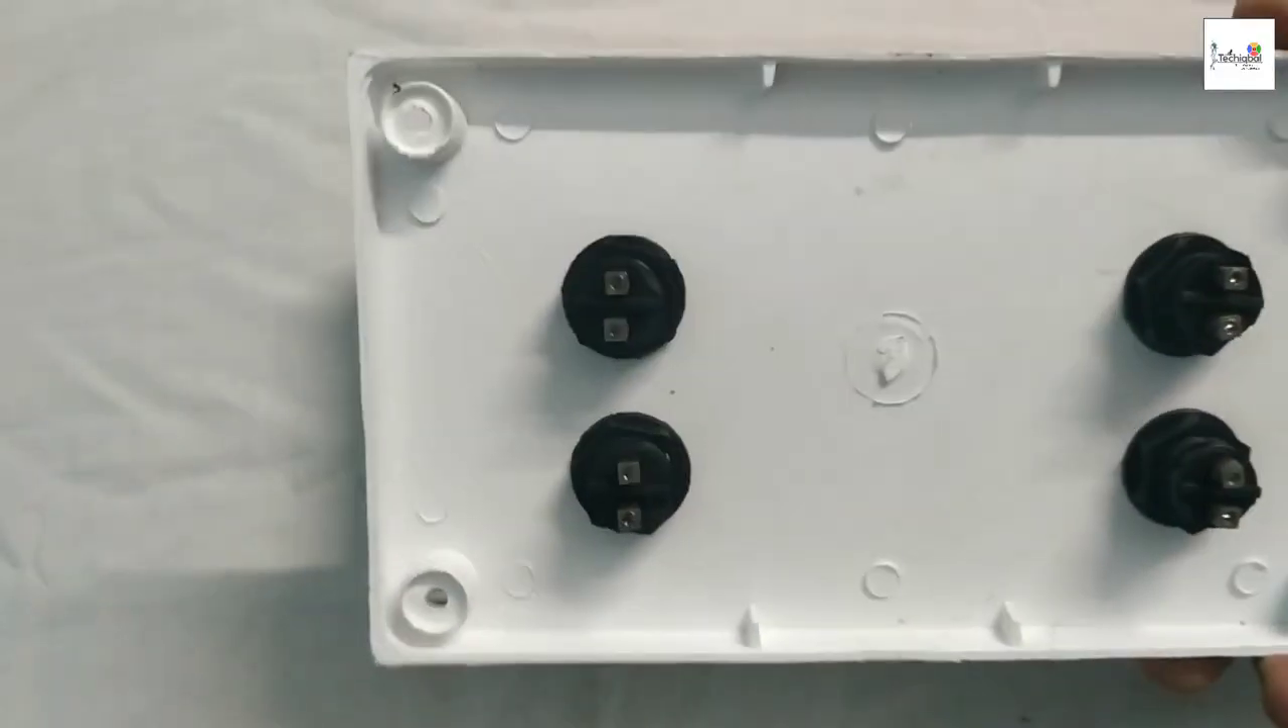अब देख सकते हैं मैंने push switch switch board में लगा दिया है।